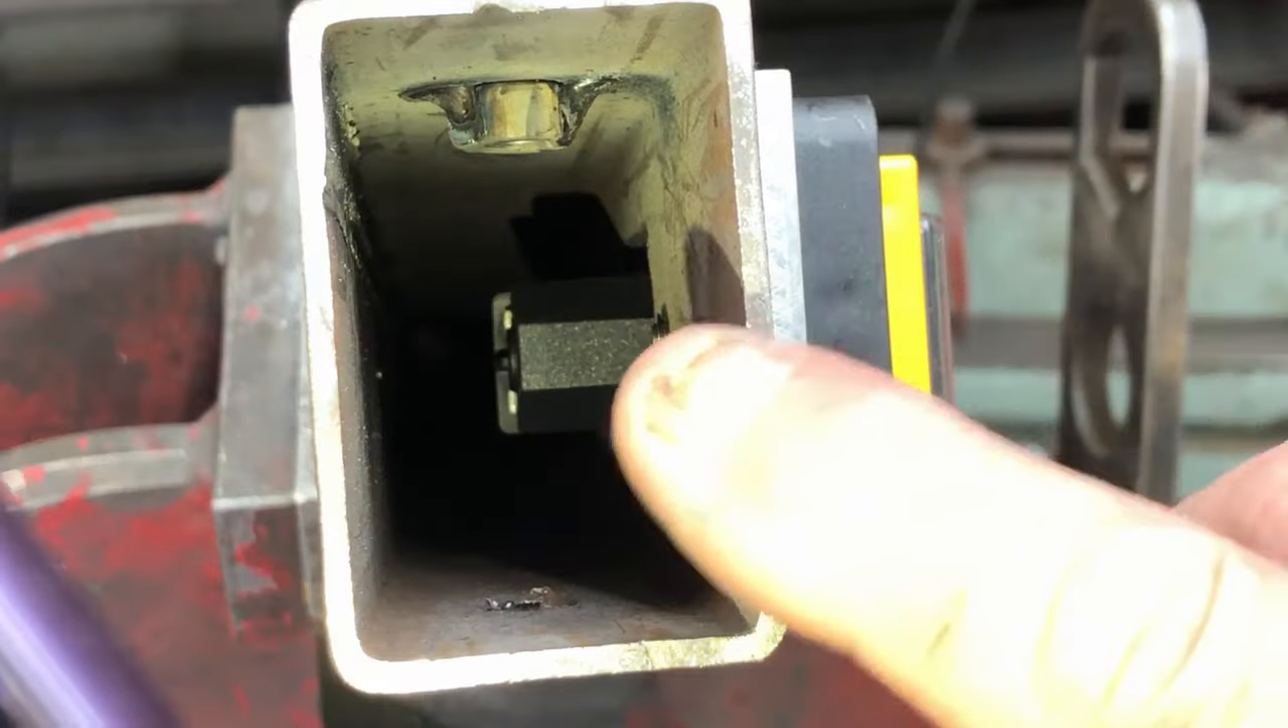The switch fits in here really good and it's taken up probably a little over half of the width of this tubing.